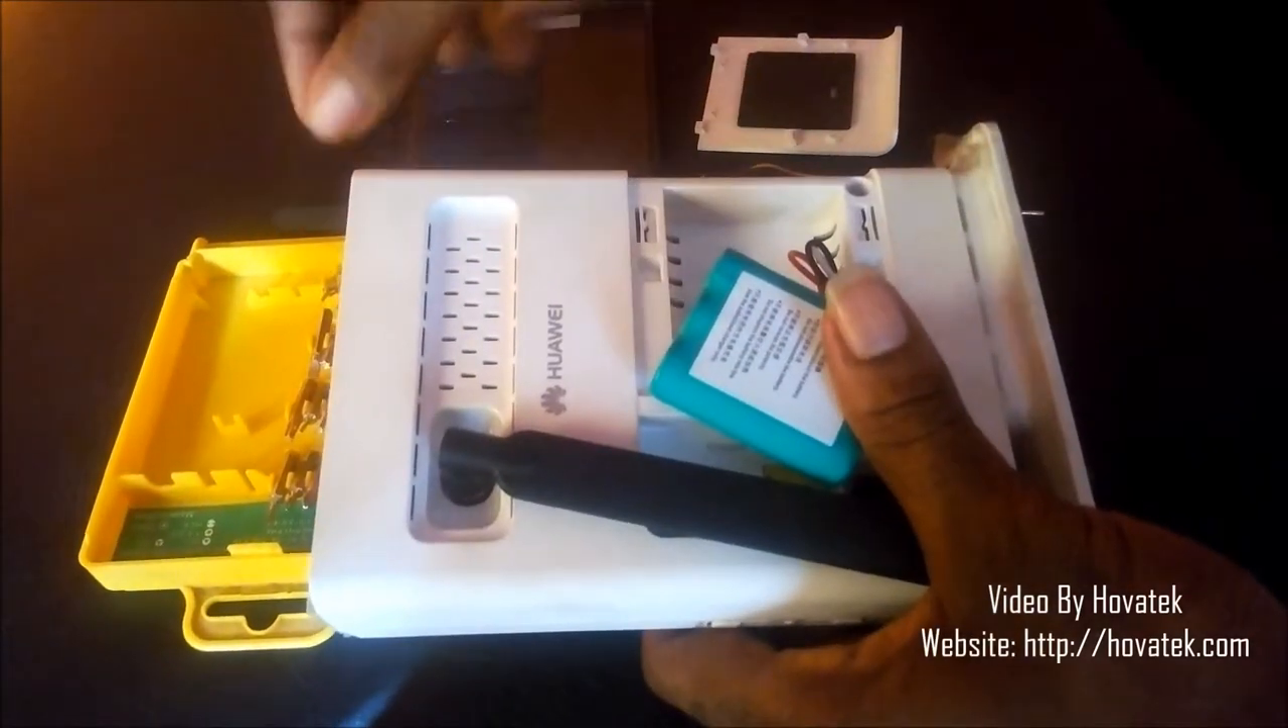So I have my battery out. Now it is still attached to the hub.